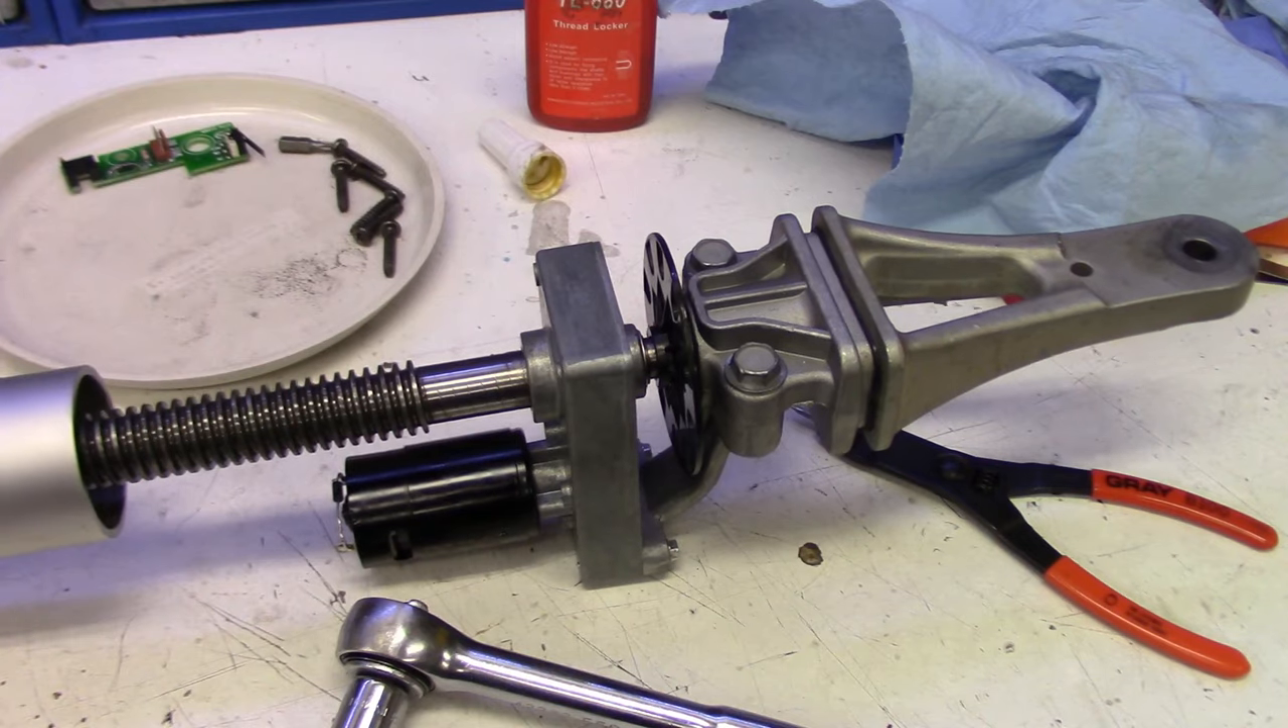Oh, and one thing, I haven't hooked up the wiring to the motor. I'm not too sure which direction the motor turns.